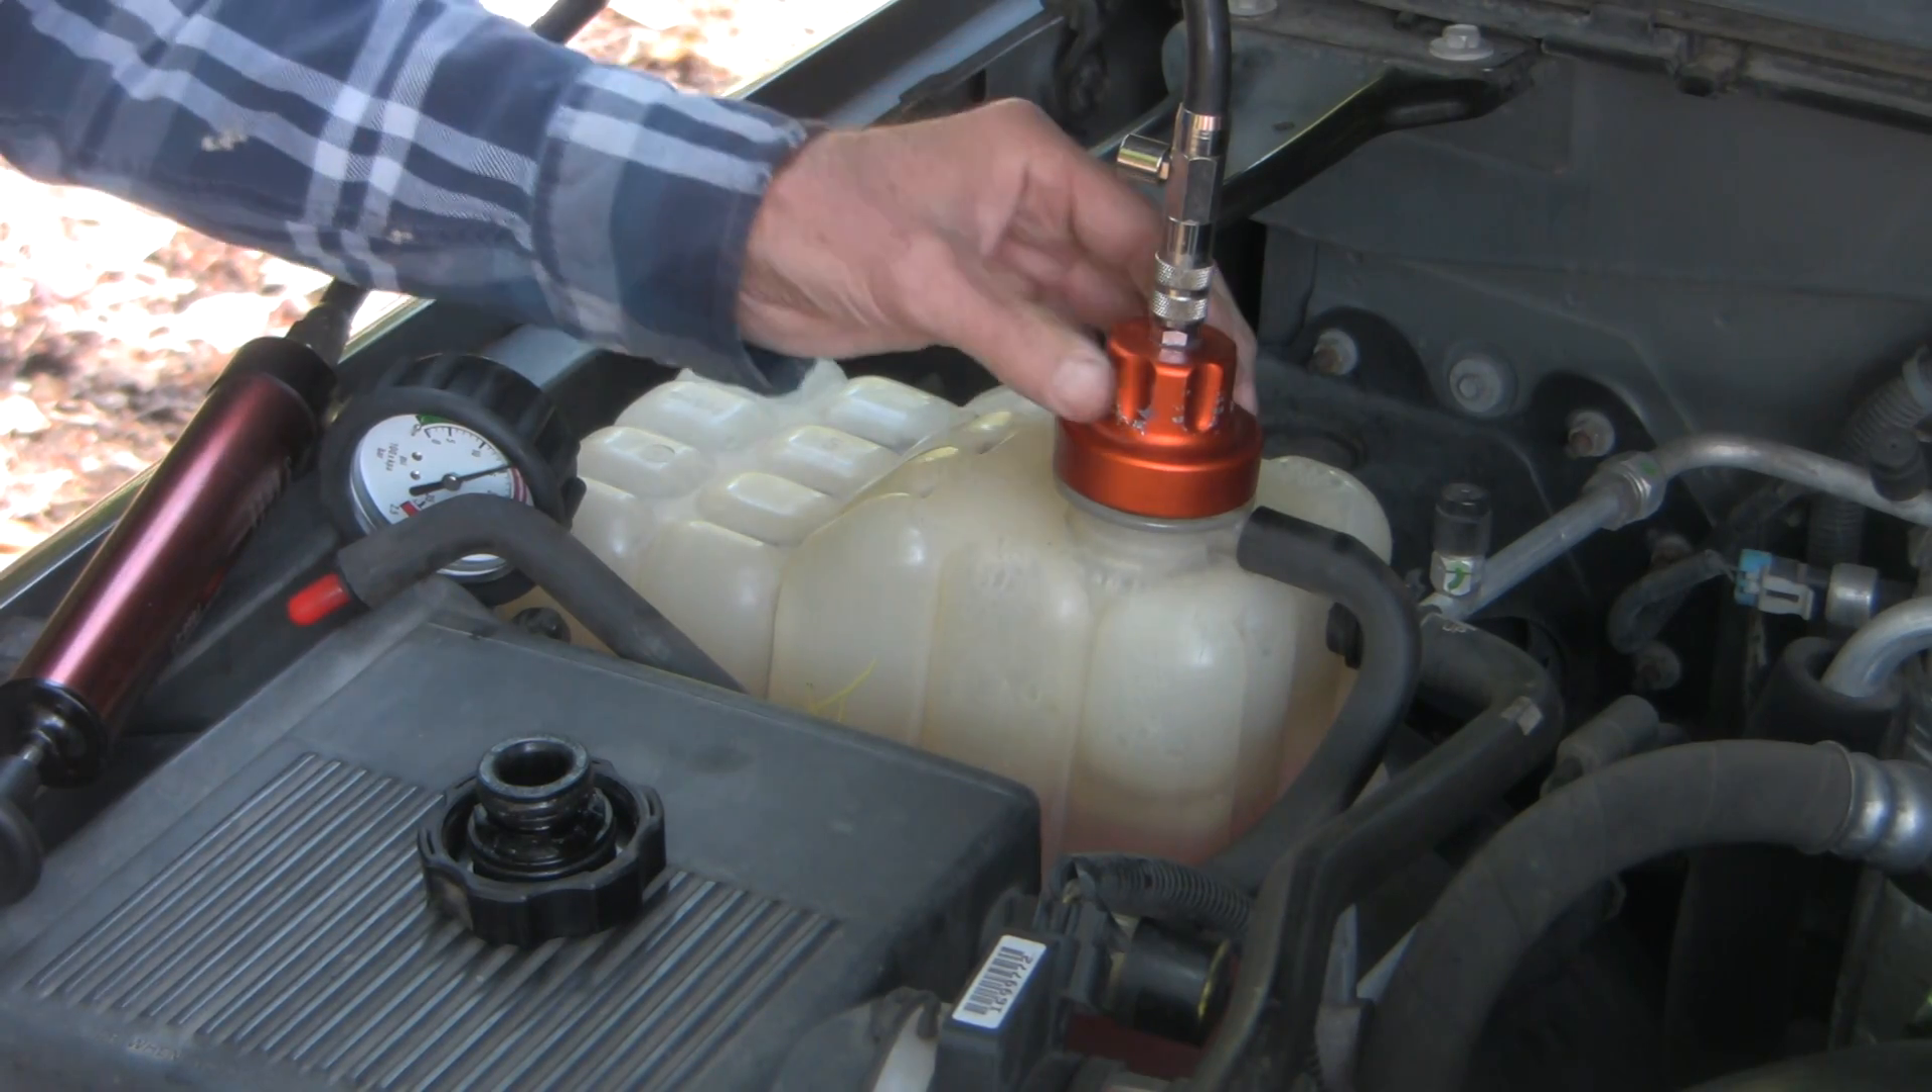With some difficulty adapter number 10 seems to fit.